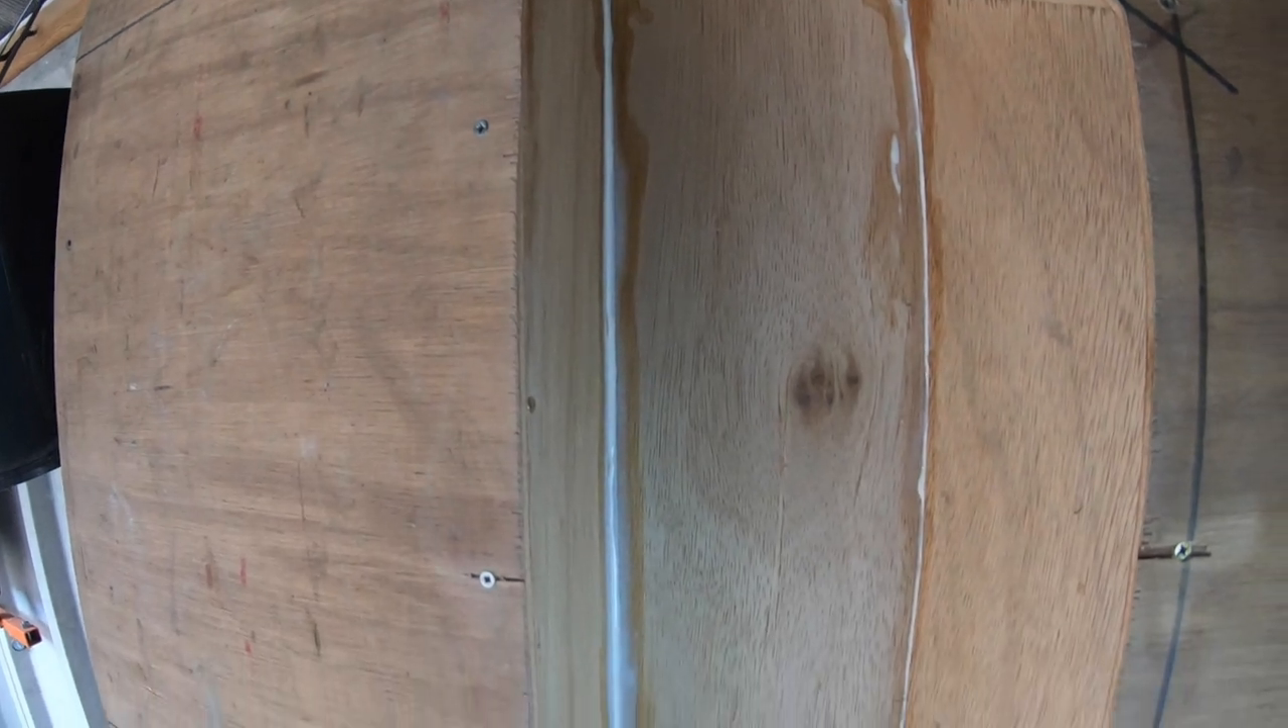So moving on, what I've done now is I've just run some wood glue all in the joins, all in the seams there.